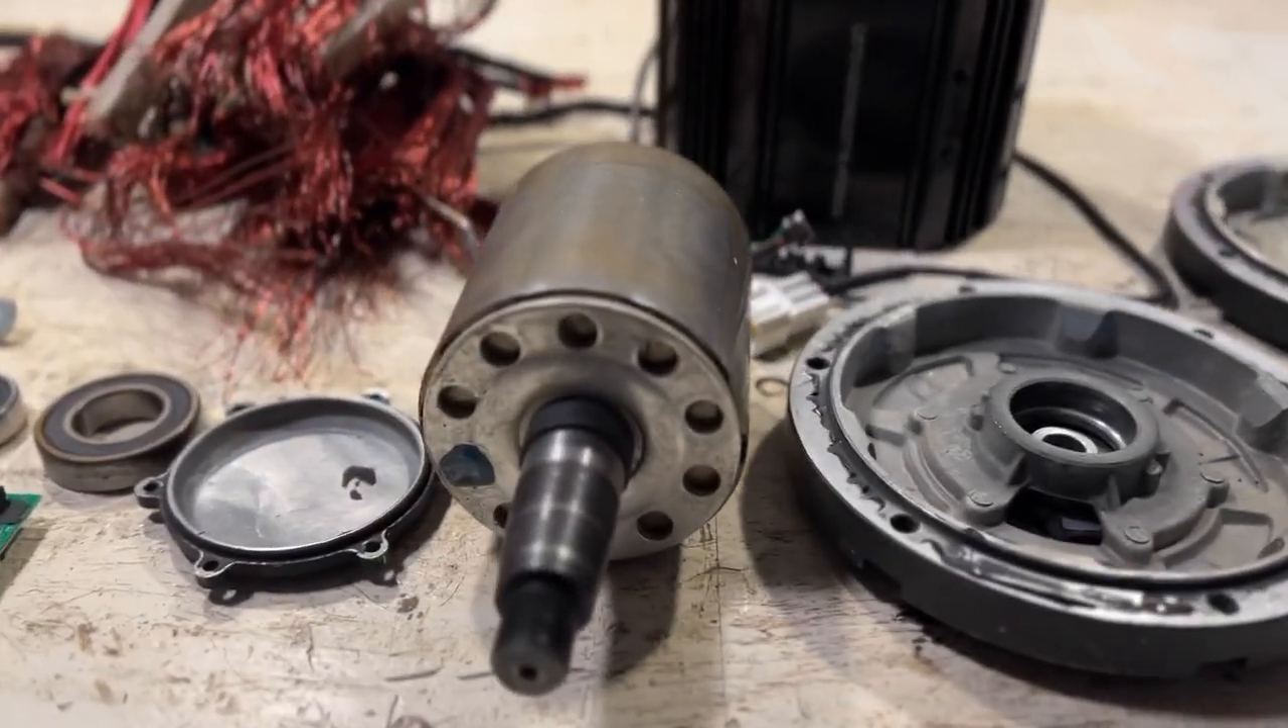That is the entire qs 130a v3 motor completely disassembled.